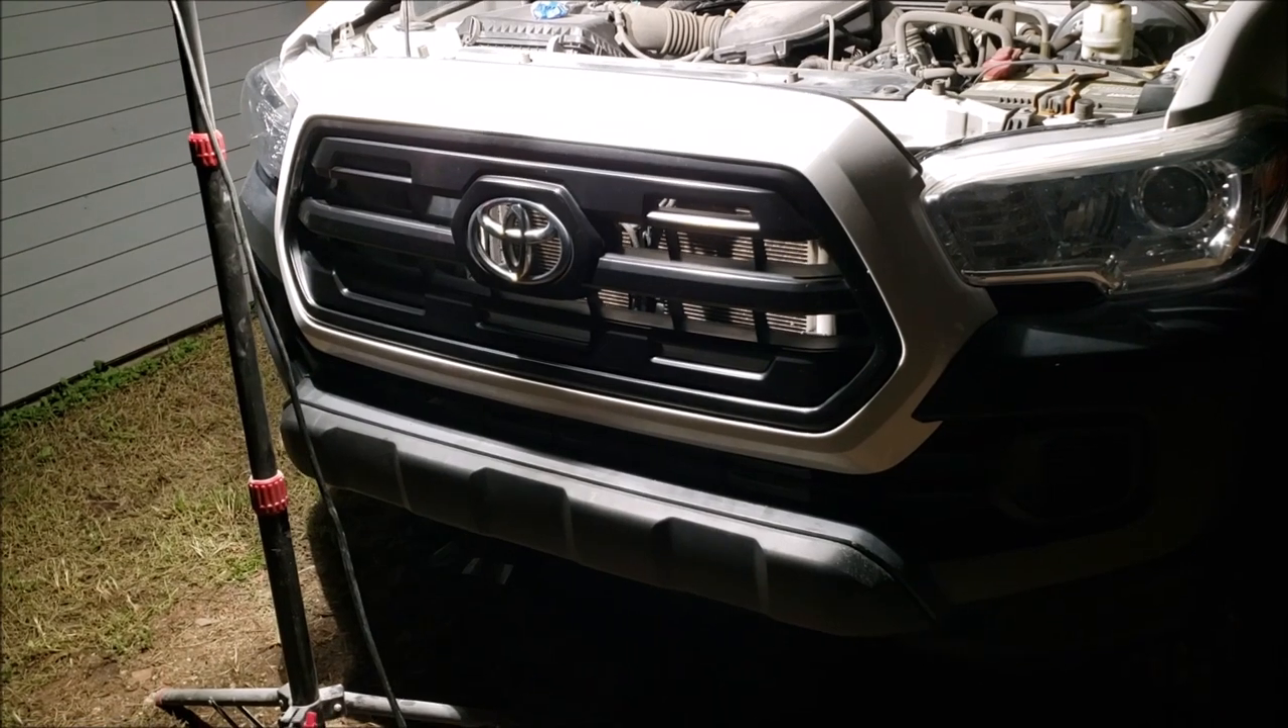The grill is 100 % back on.